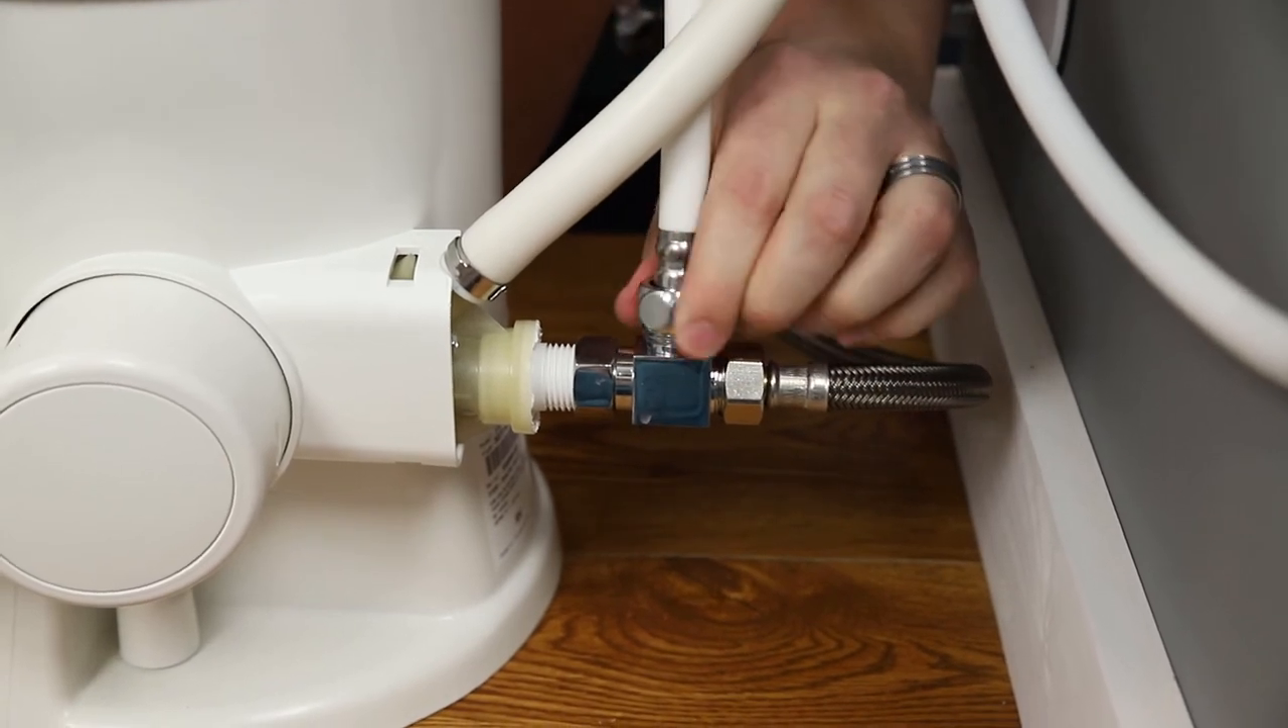So now we've got the water hookup all set up.